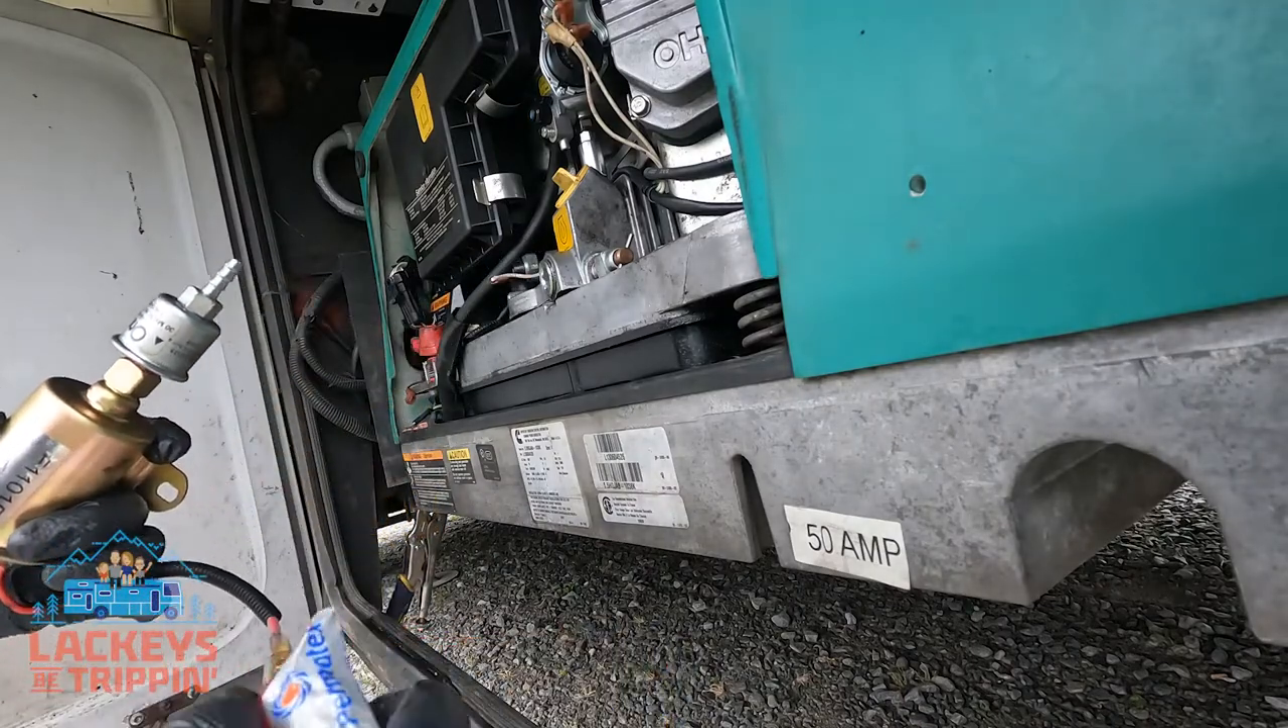Now here I've got the fuel filter screwed into the fuel pump.